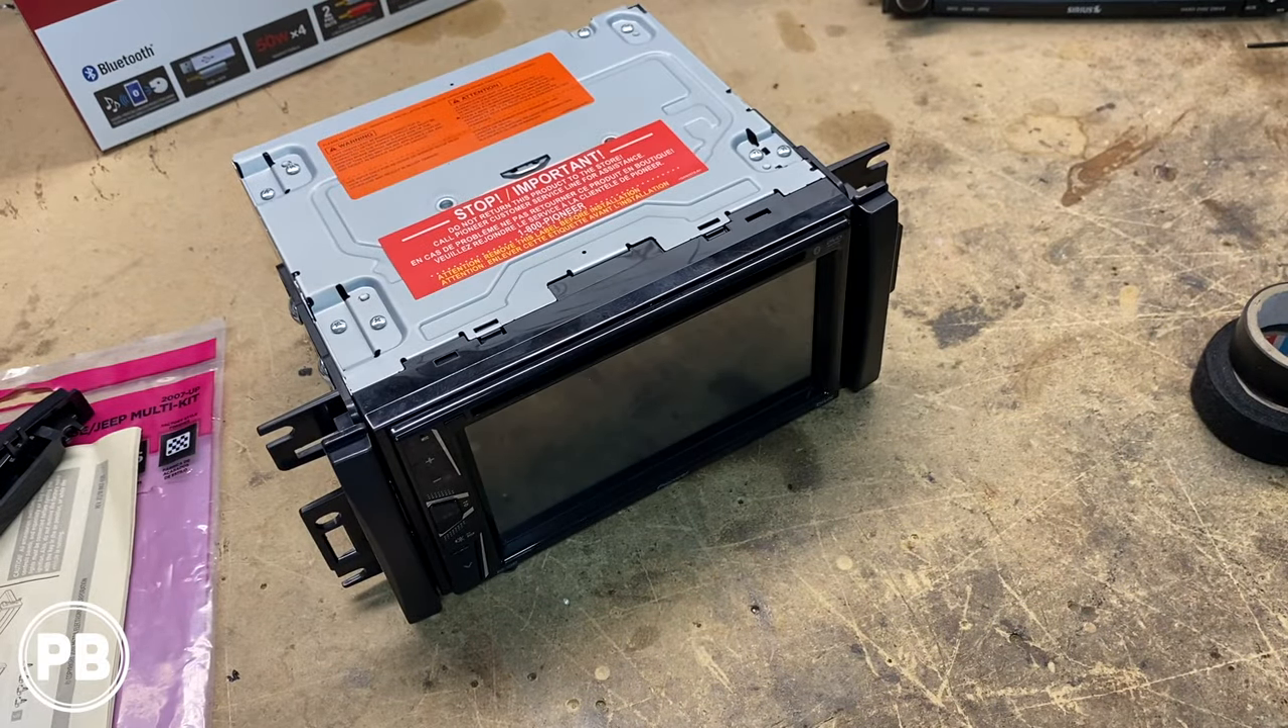So we got our dash kit all mounted using the hardware supplied by the radio. That's ready to go.